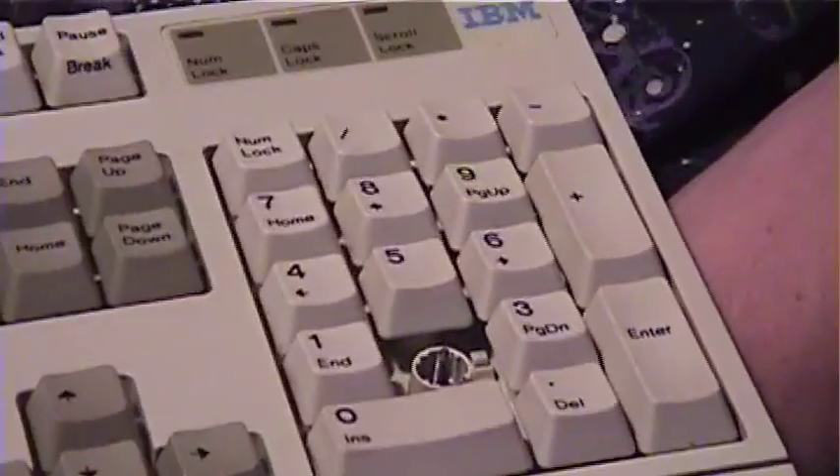Okay at long last we've finally finished this damn keyboard apart from the two key on the number pad.